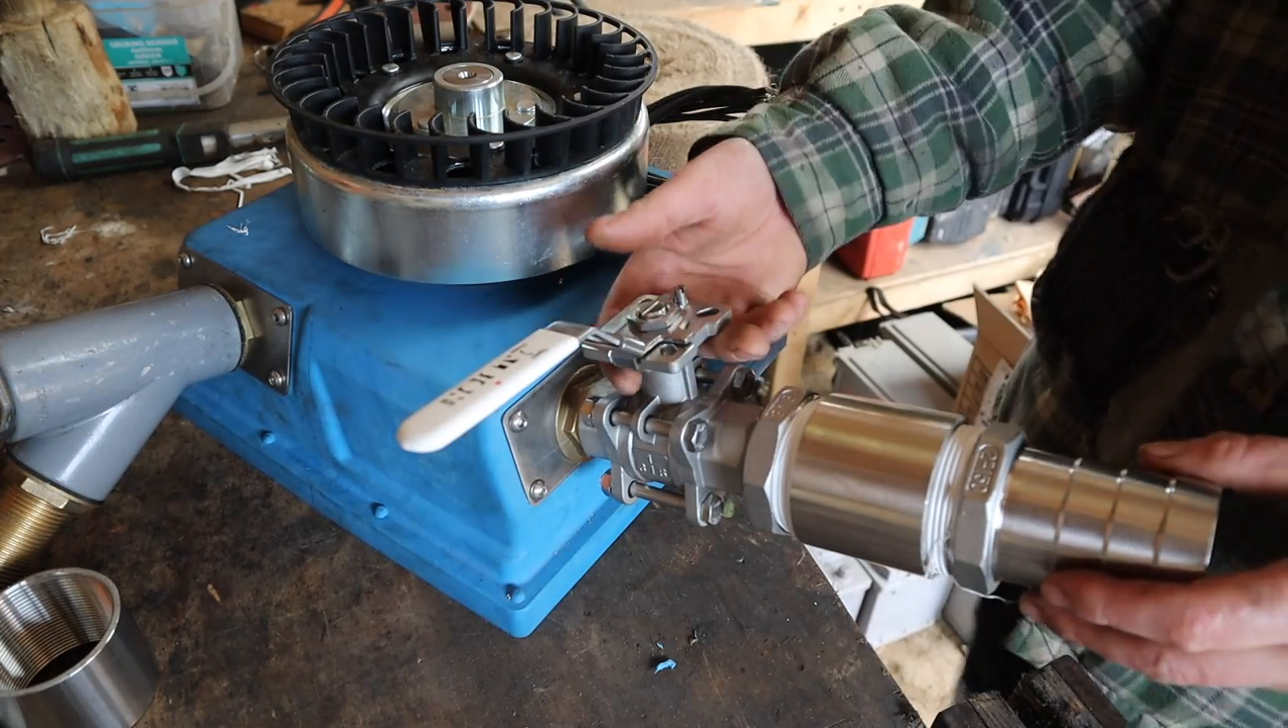There's one of the um hose fittings and shut off valves connected.